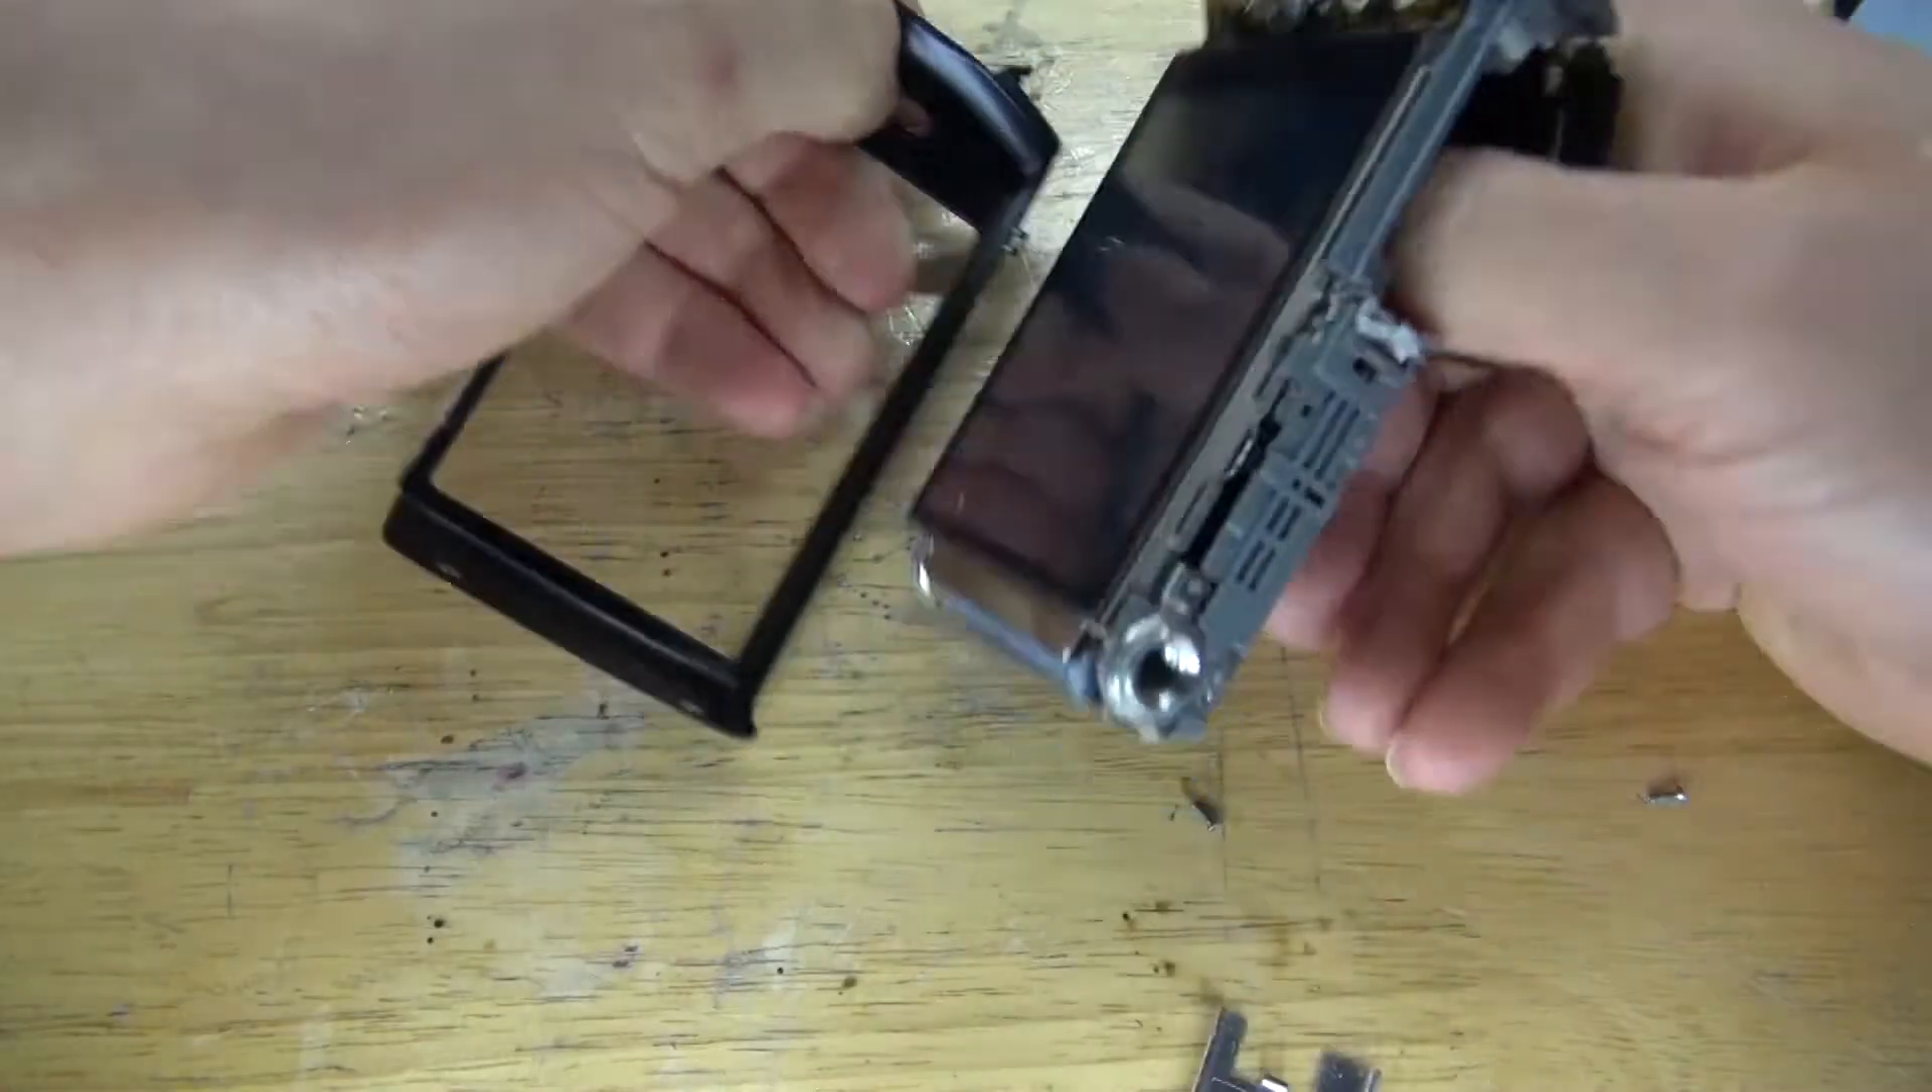The back housing is a little bit more difficult and there I got it removed.